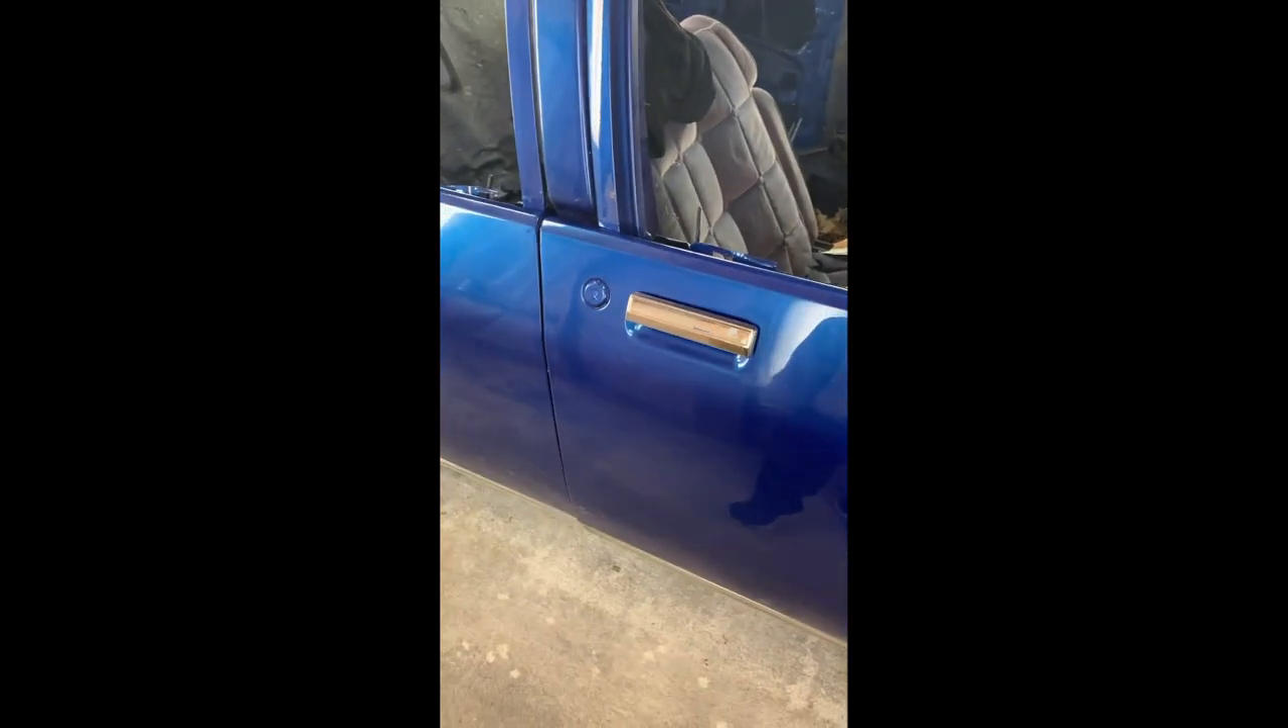I got the chrome door handles on.